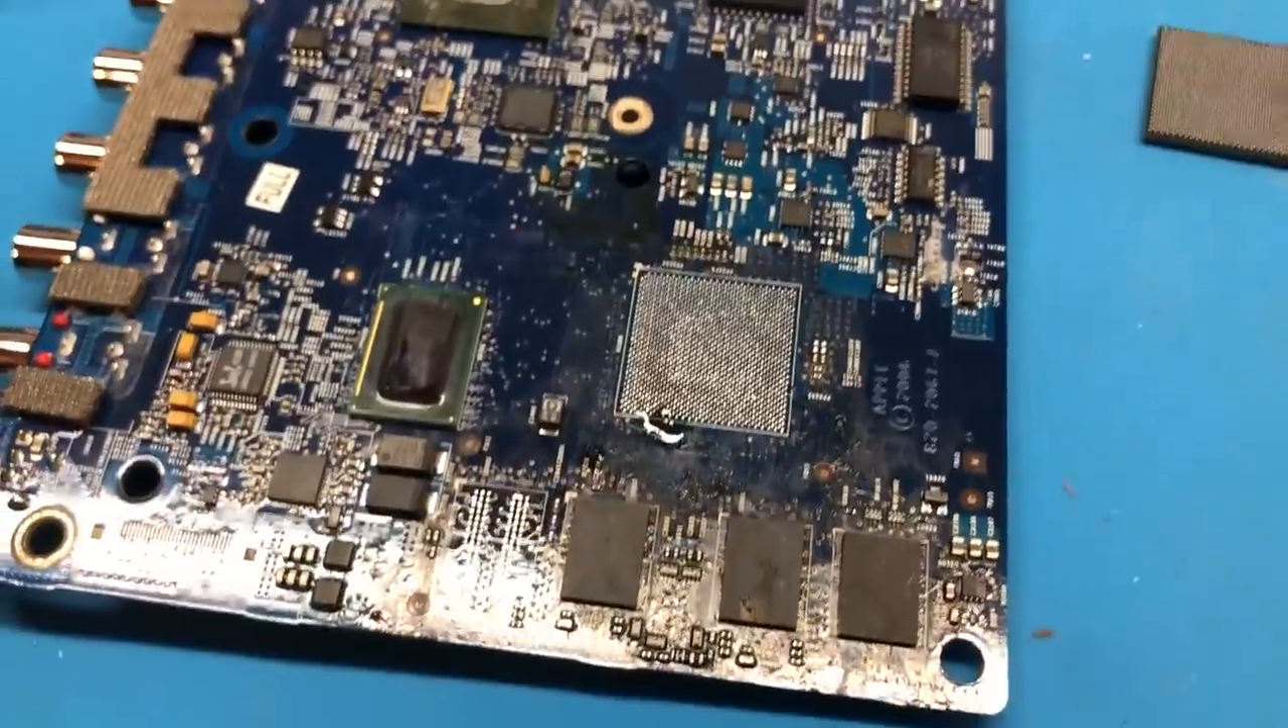I have successfully reballed the Northbridge chip here, and it's now ready to be resoldered back onto the board.